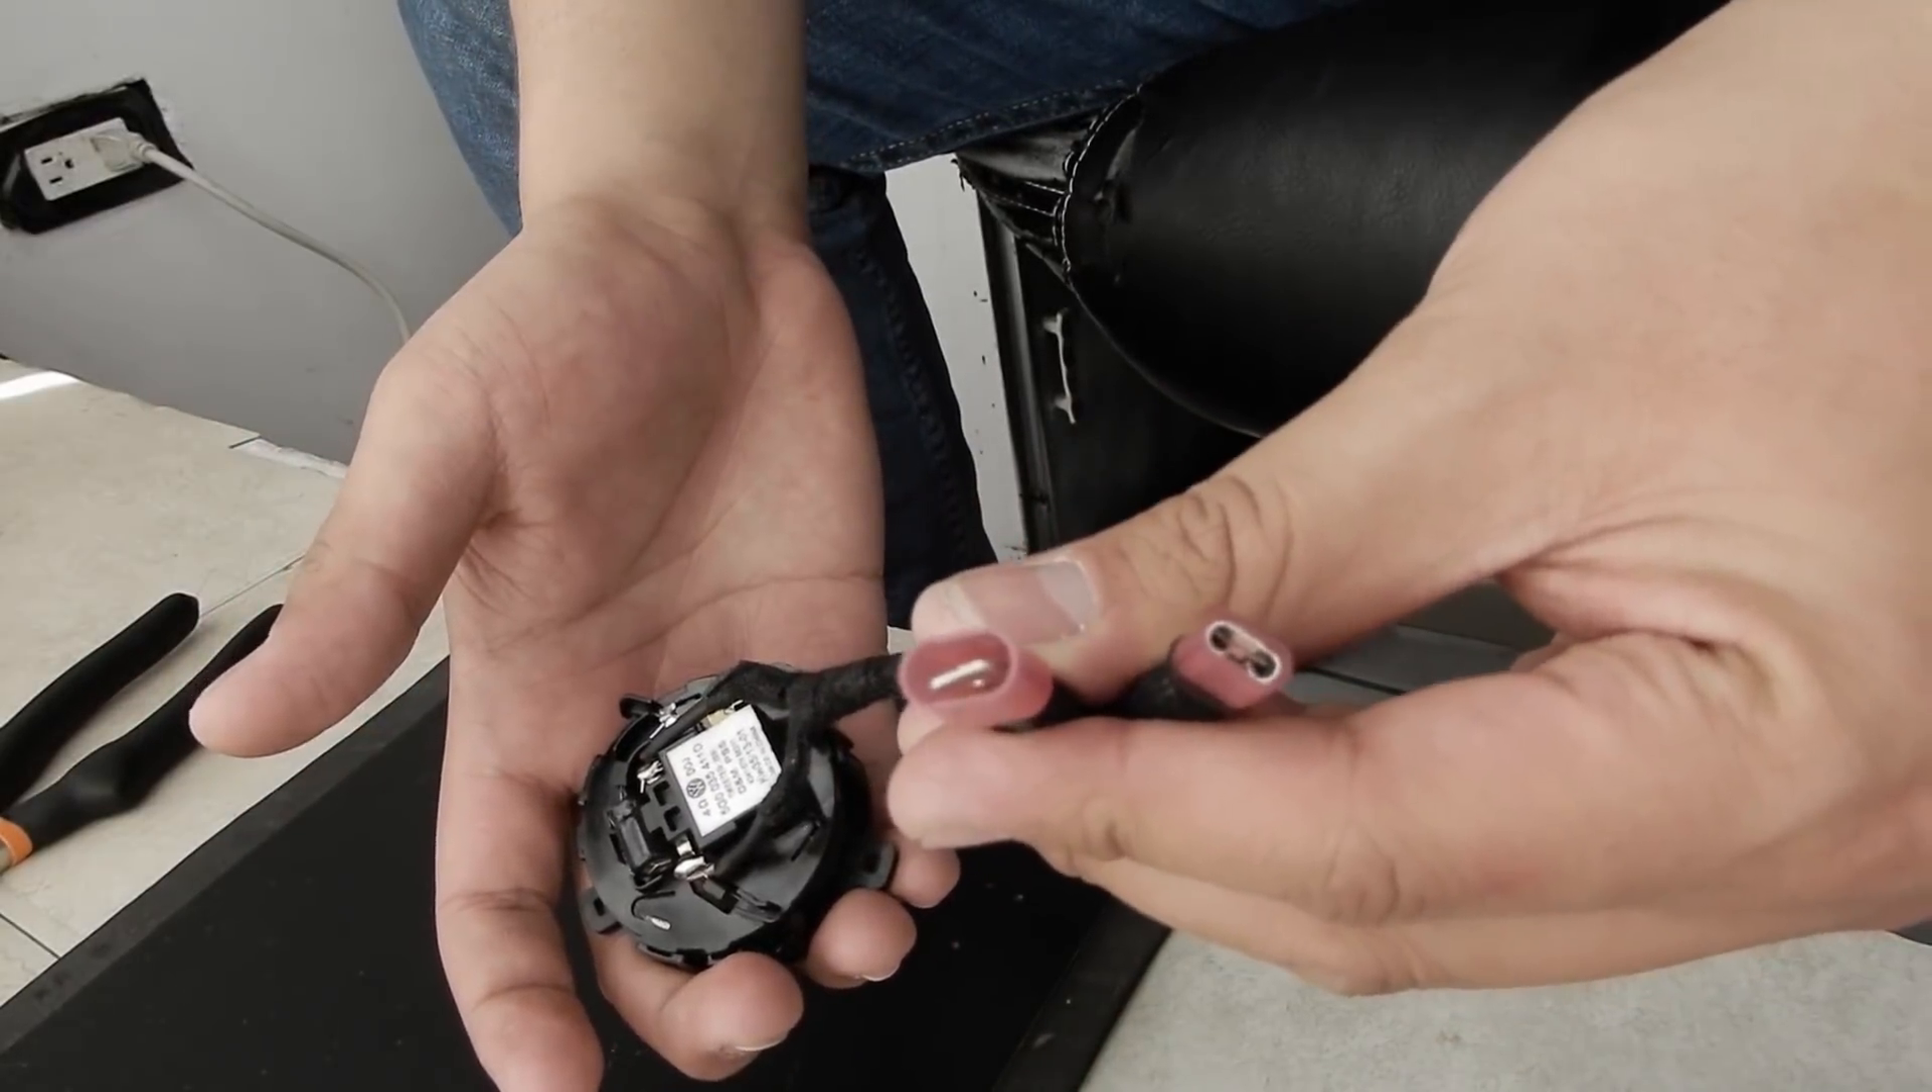Ya quedó el tweeter completamente pues montado, ya tenemos la soldadura, ya pusimos ambas terminales.